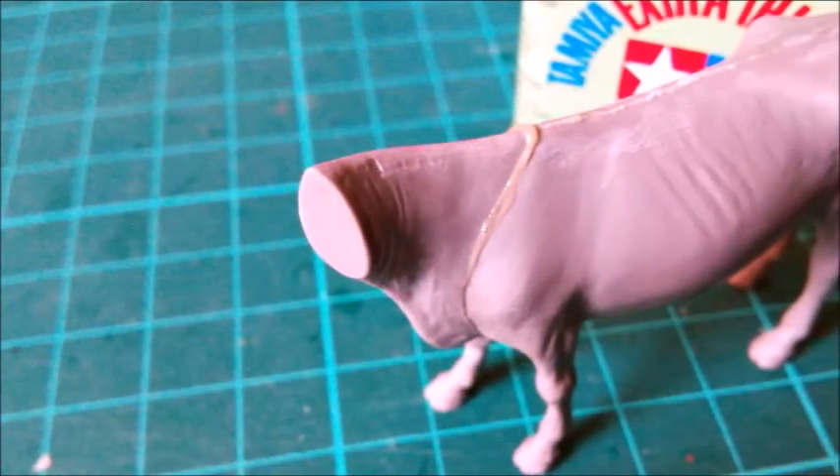The two halves of the body and the neck didn't fit too well.